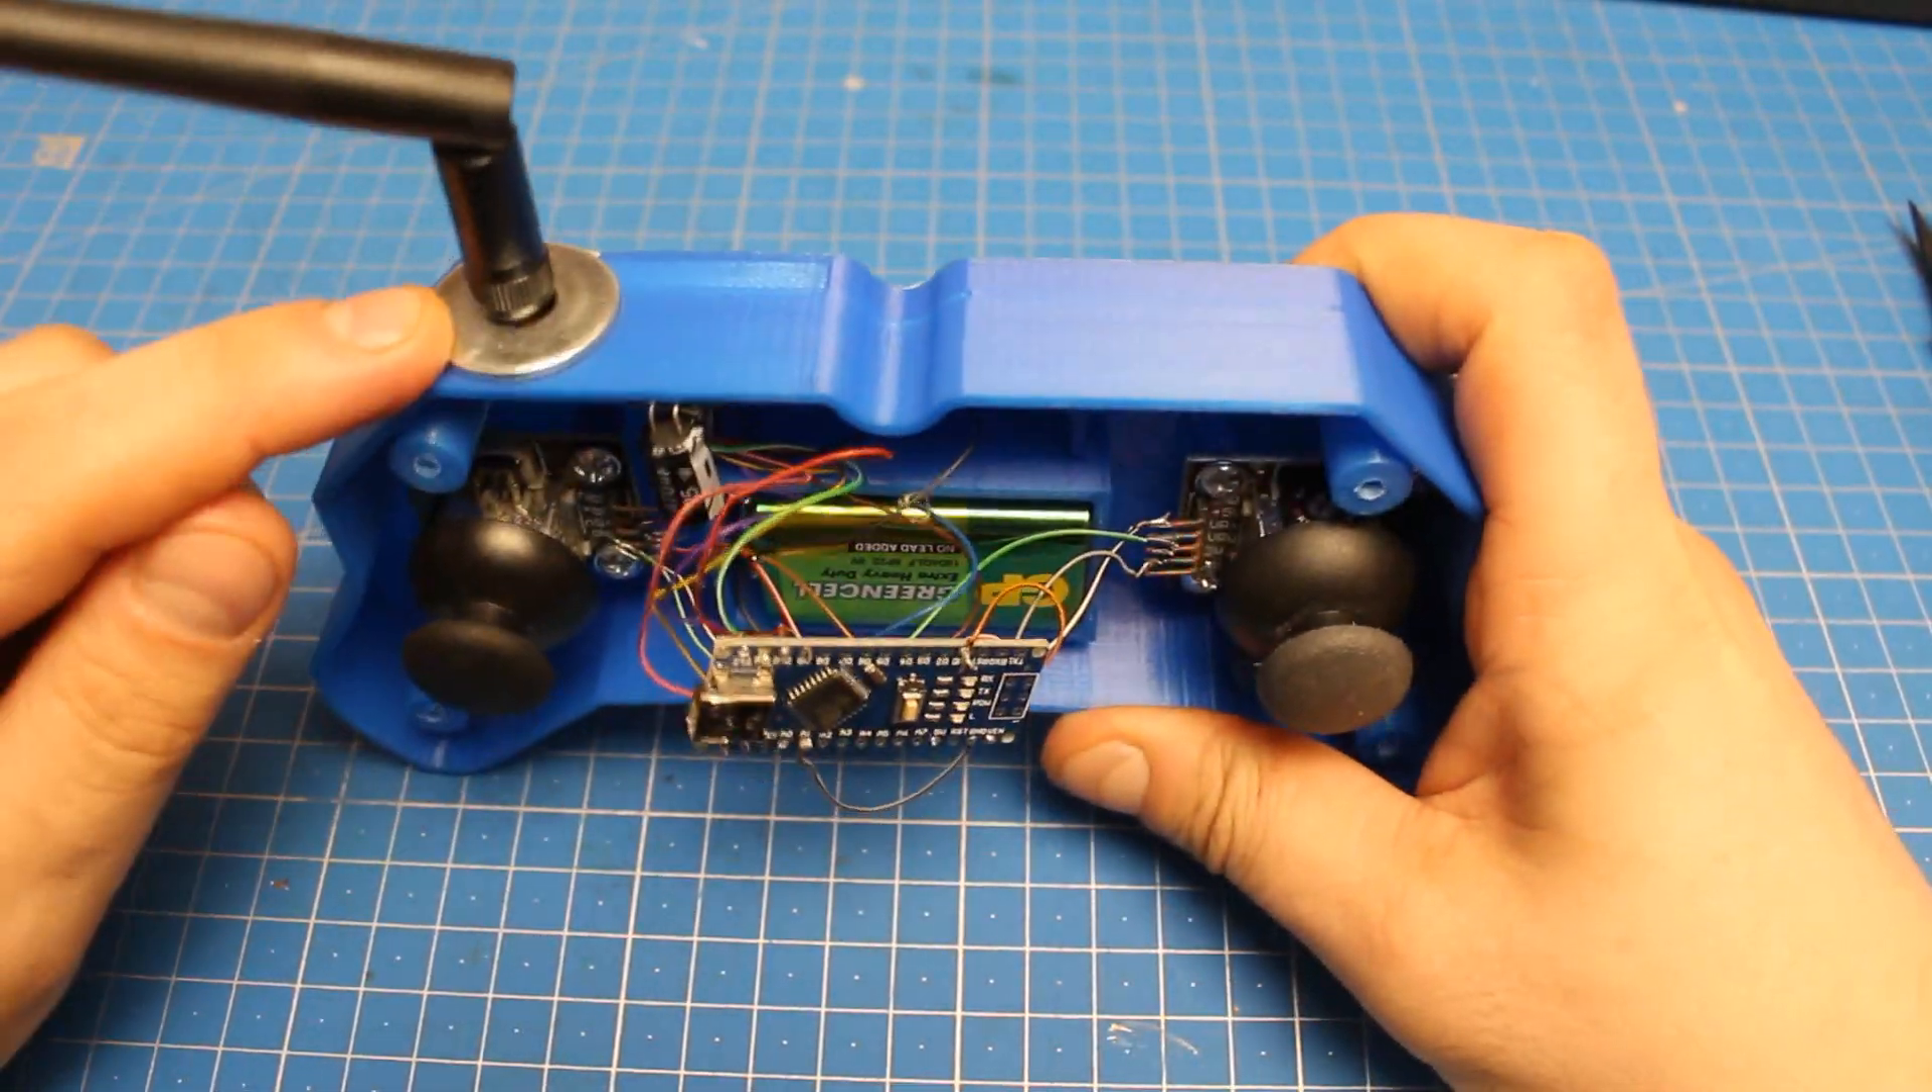Вот здесь, чтобы хорошо так было закреплено, я установил вот такую шайбу.